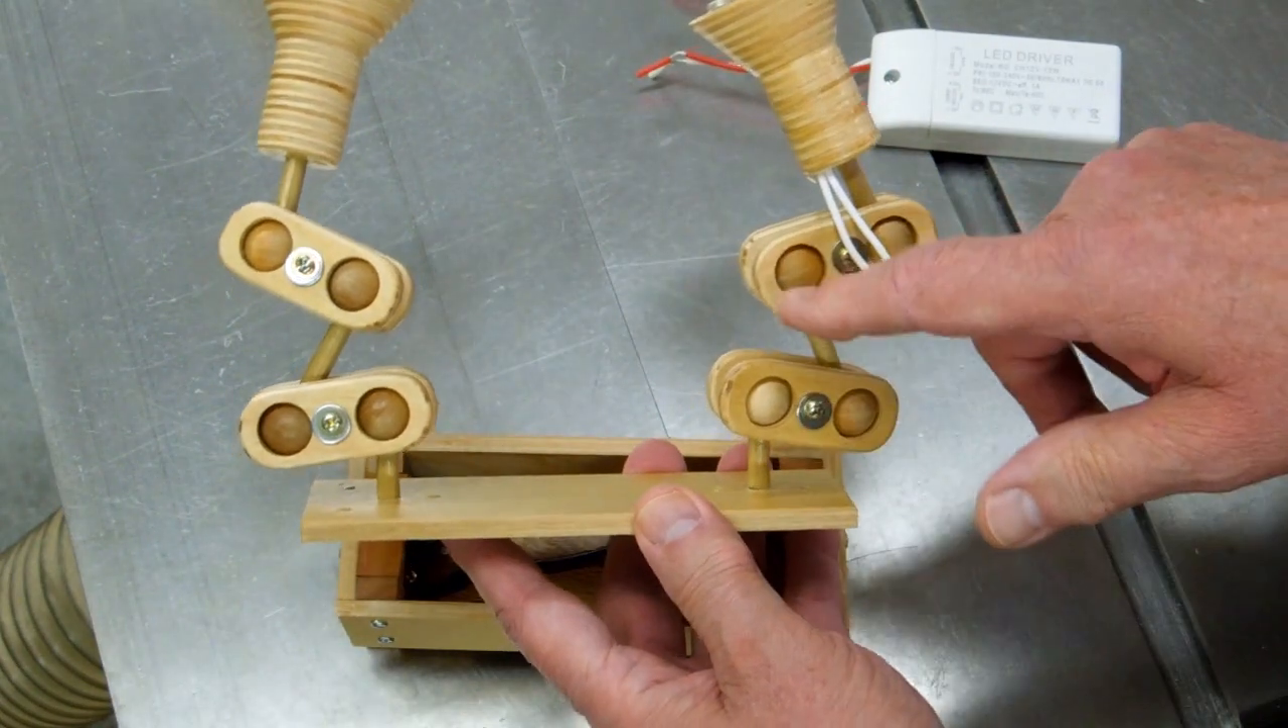I've assembled all the pieces for the flexible joints for the lights.